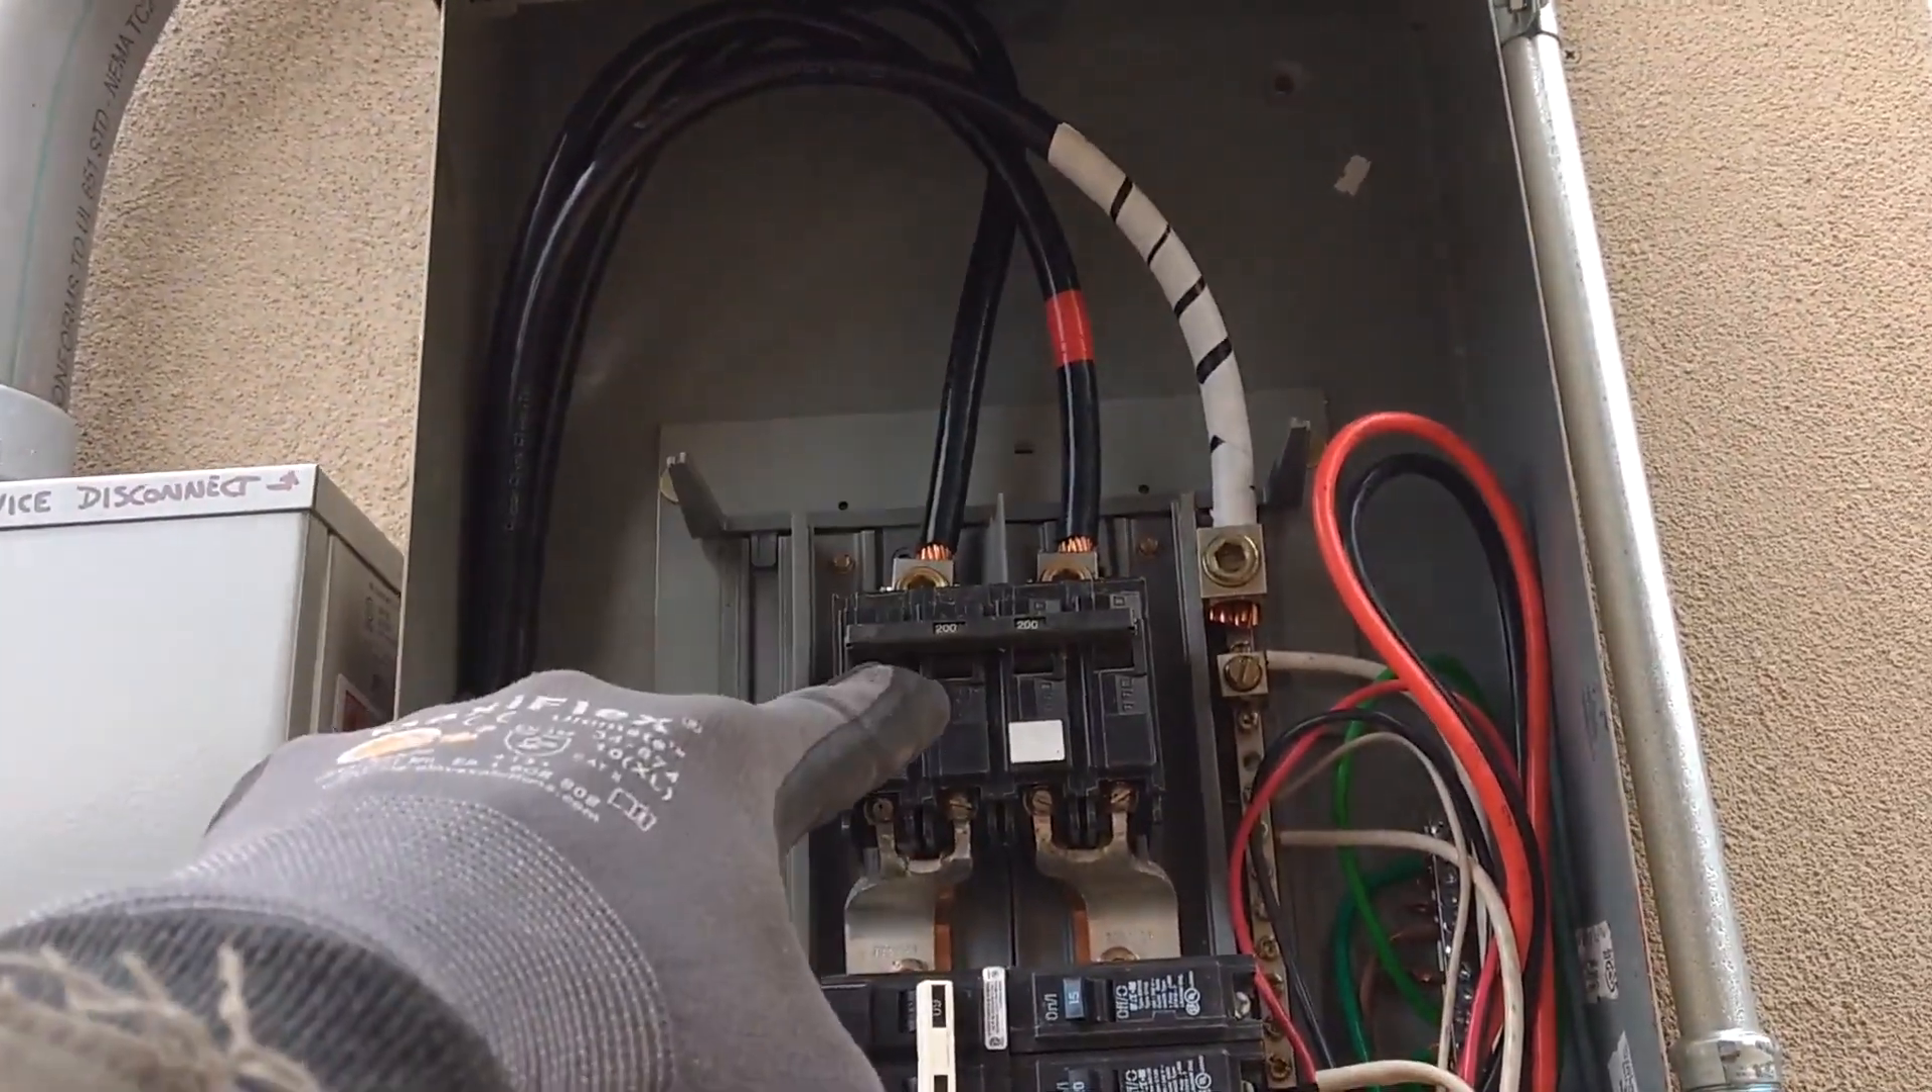You see the new wires coming in and going into the top of the panel.